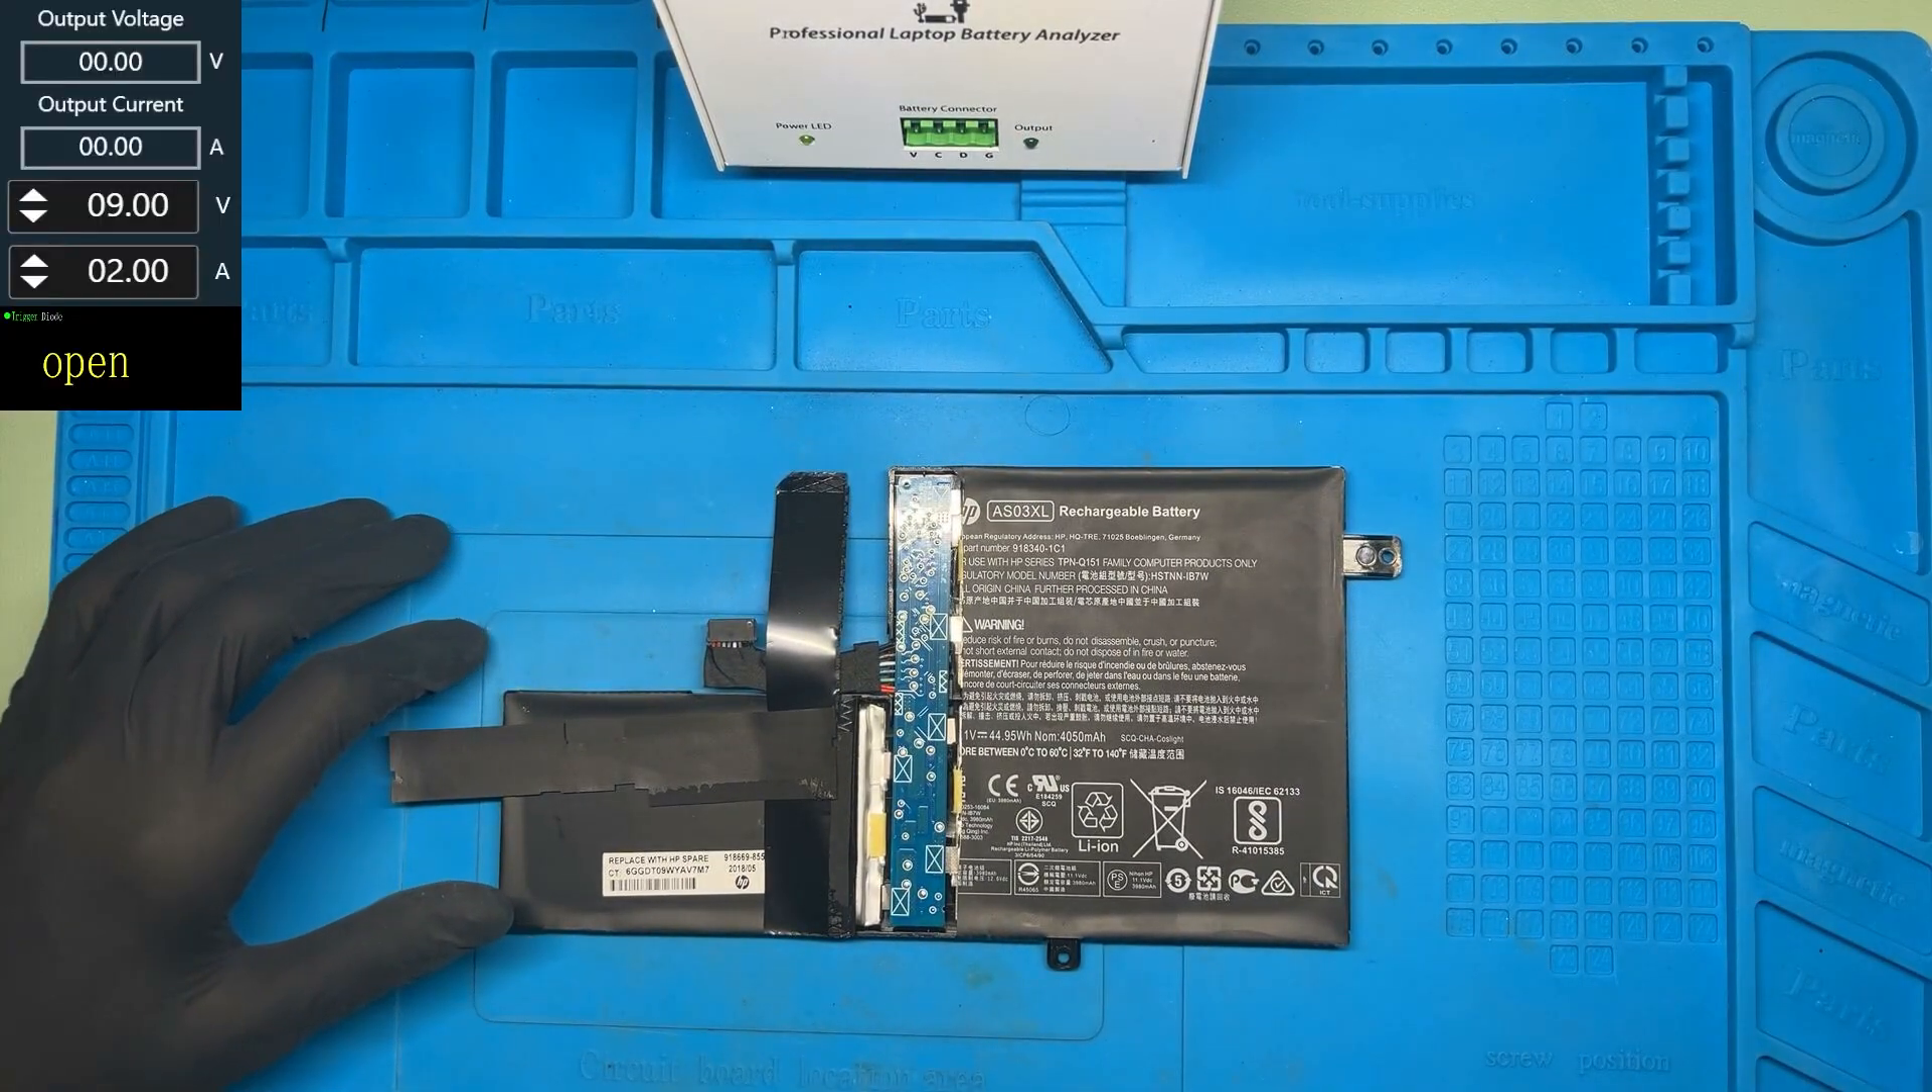As you can see, I finally managed to get to the PCB.